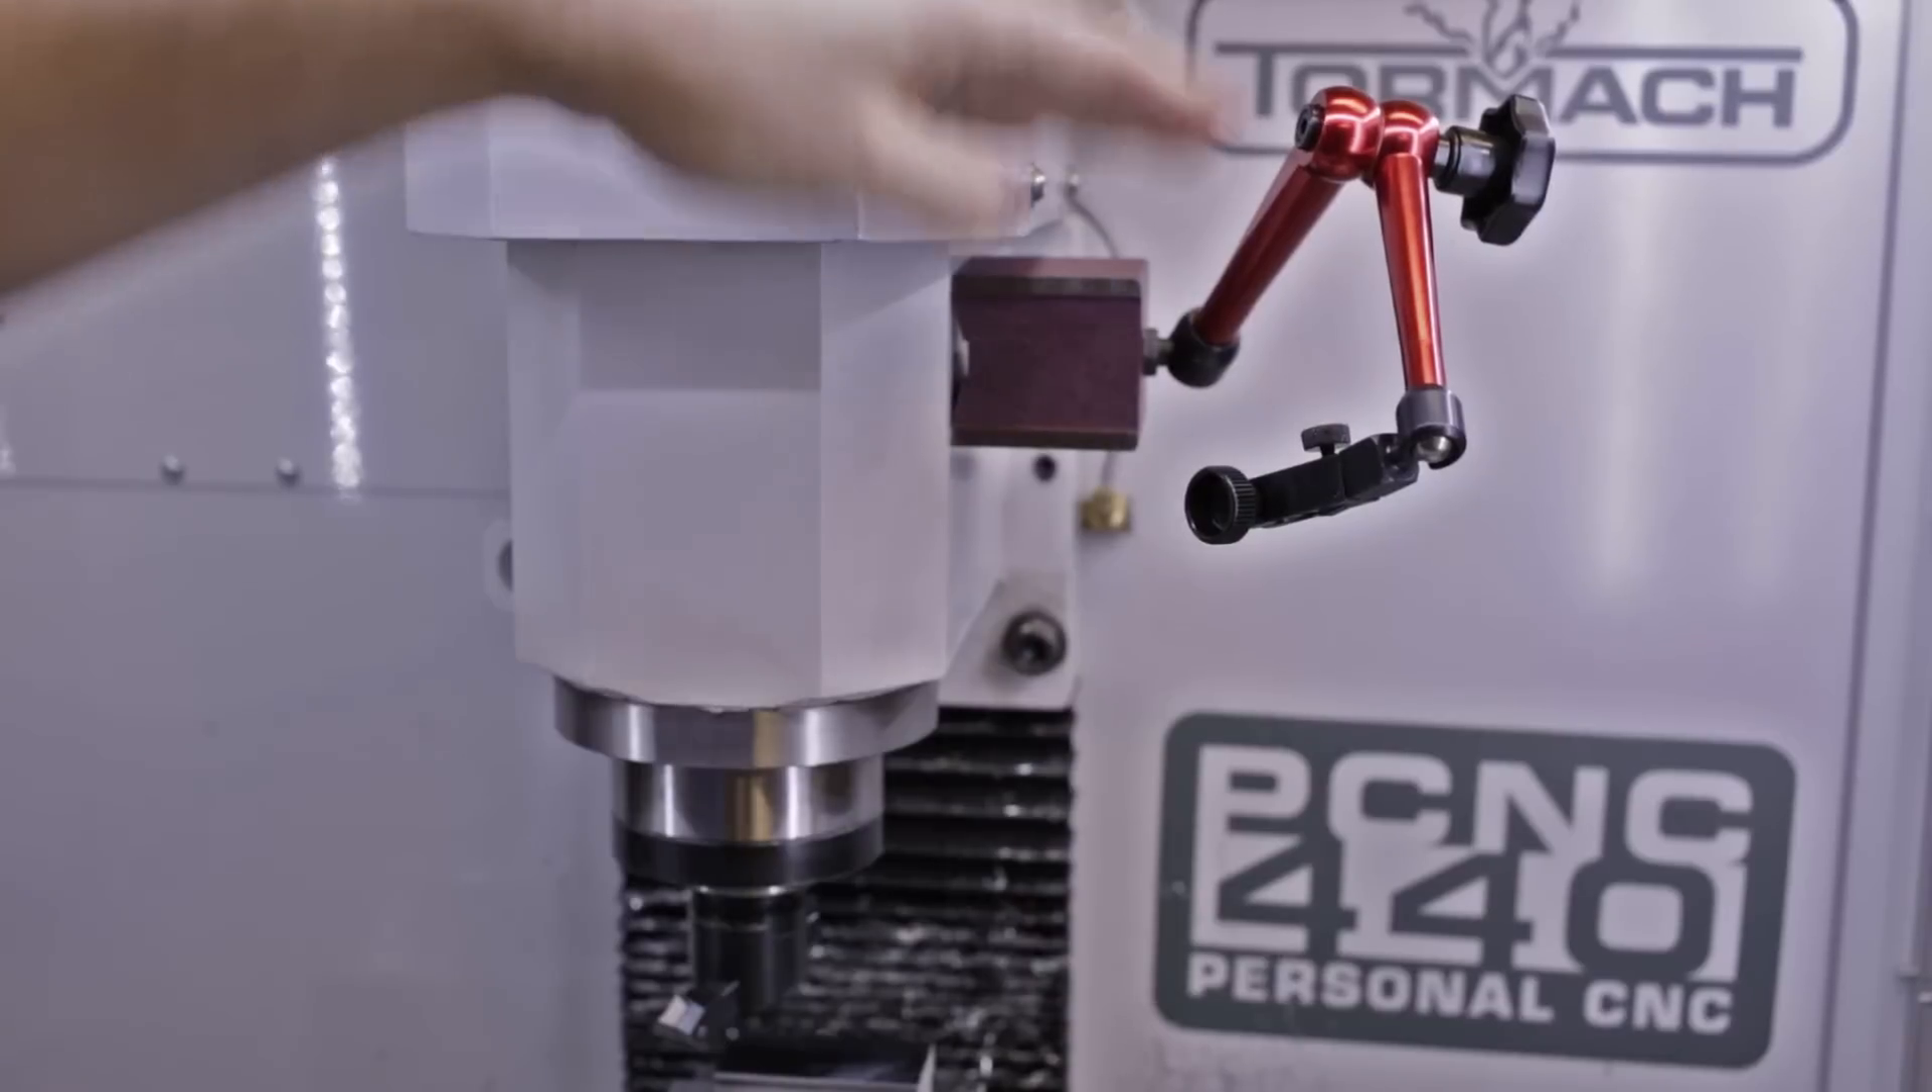Here I've got the magnetic arm already attached to the side of the head.